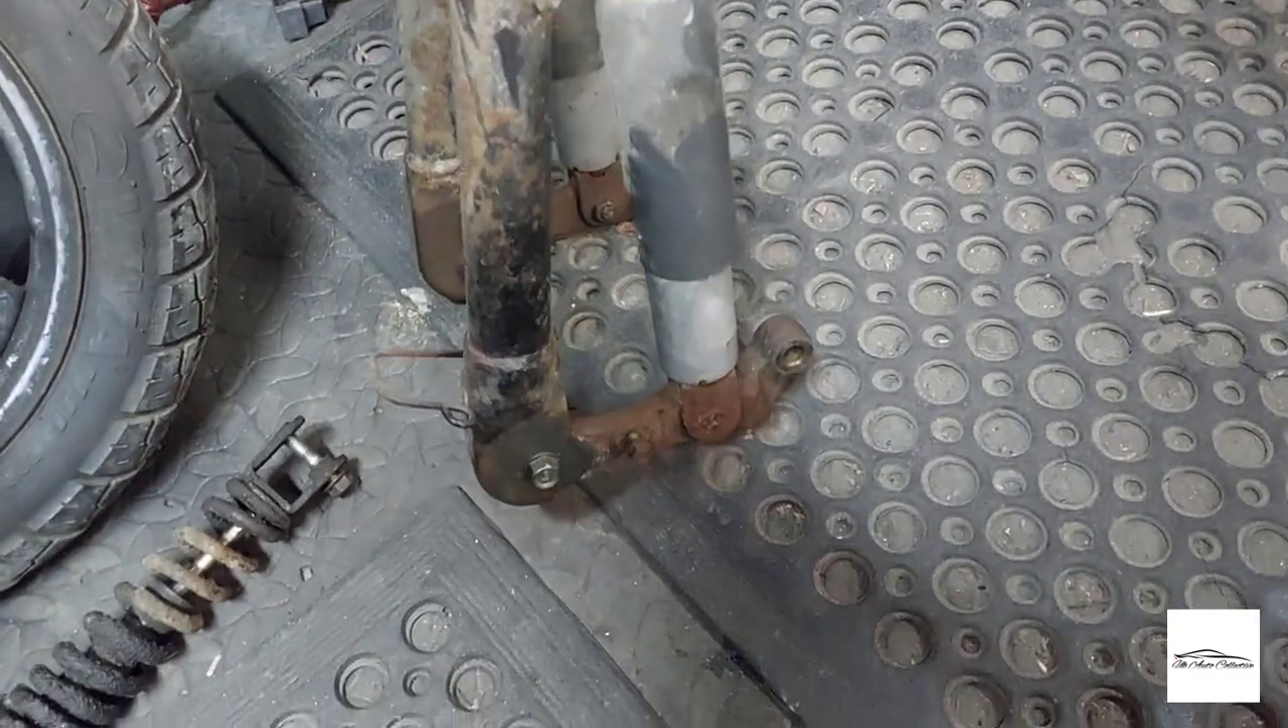These are the front forks I'm yet to dismantle these.